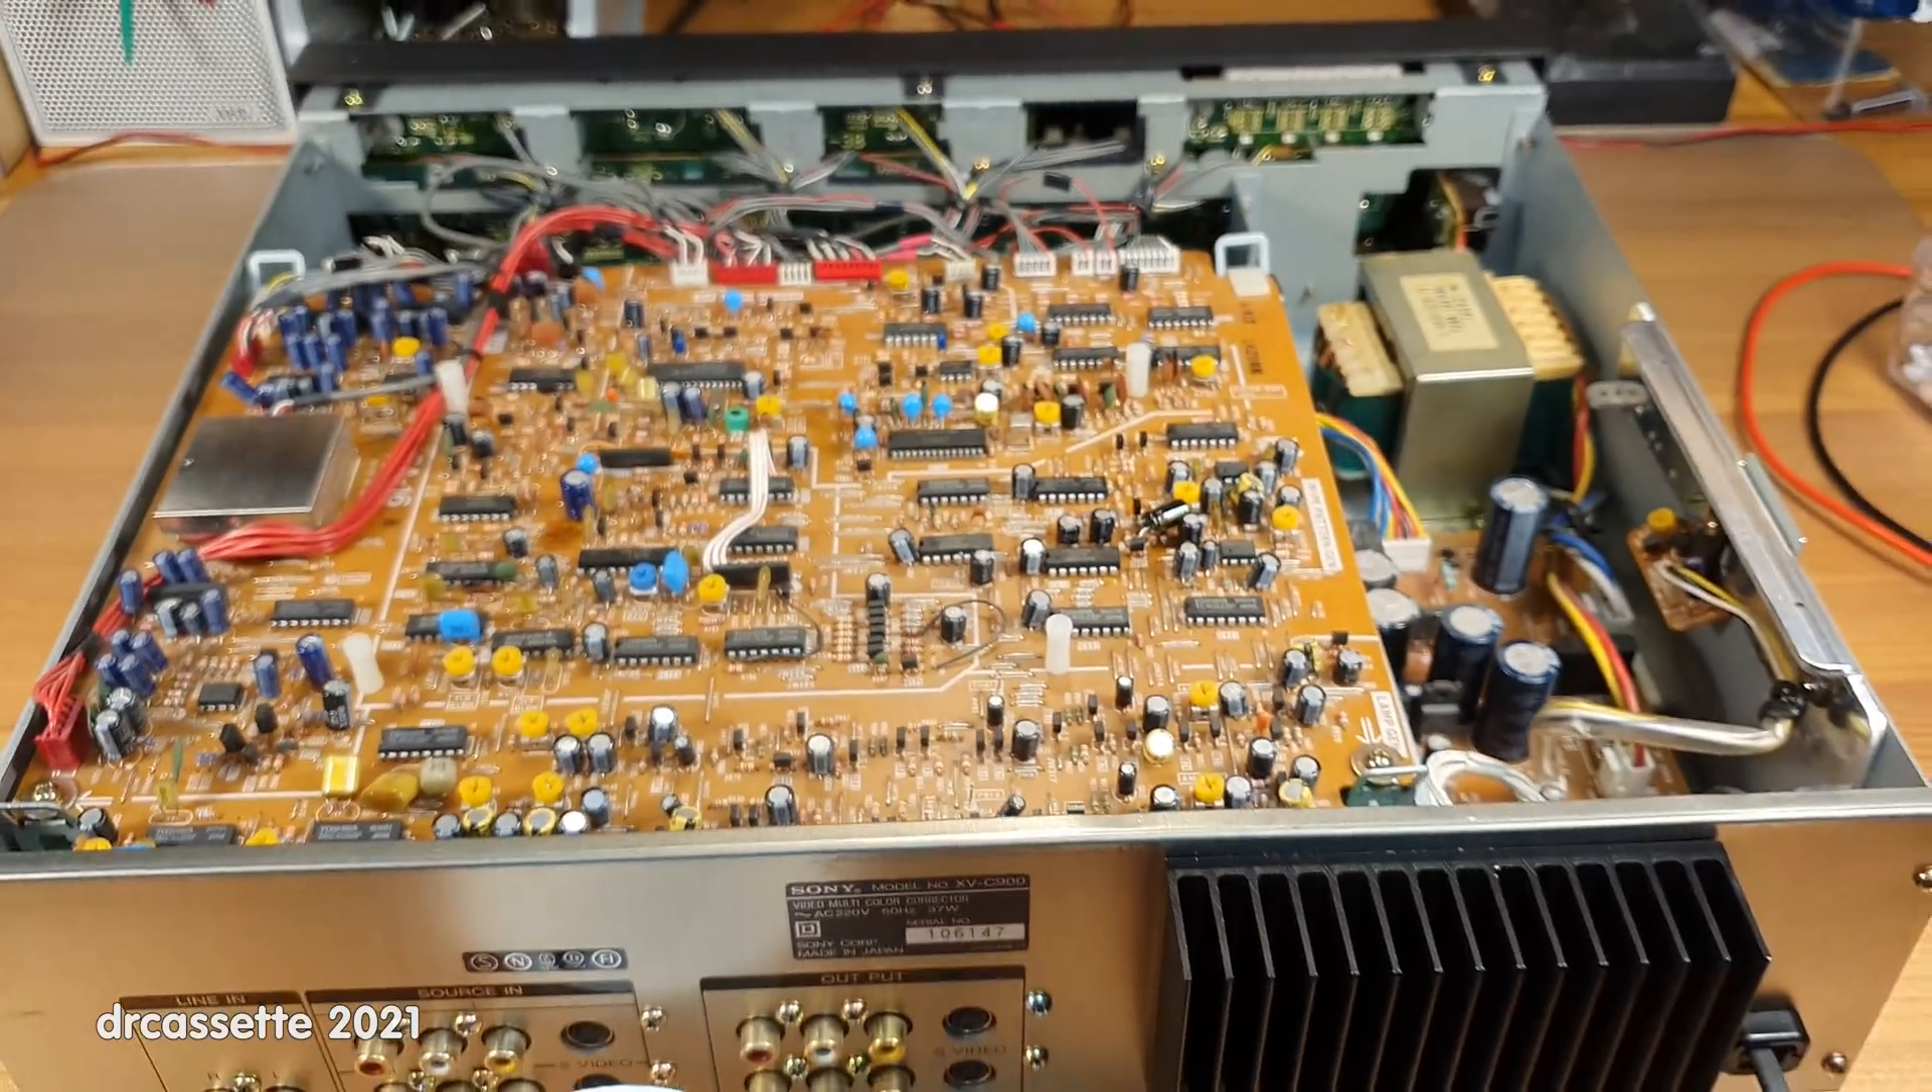The circuit boards have been reinstalled.